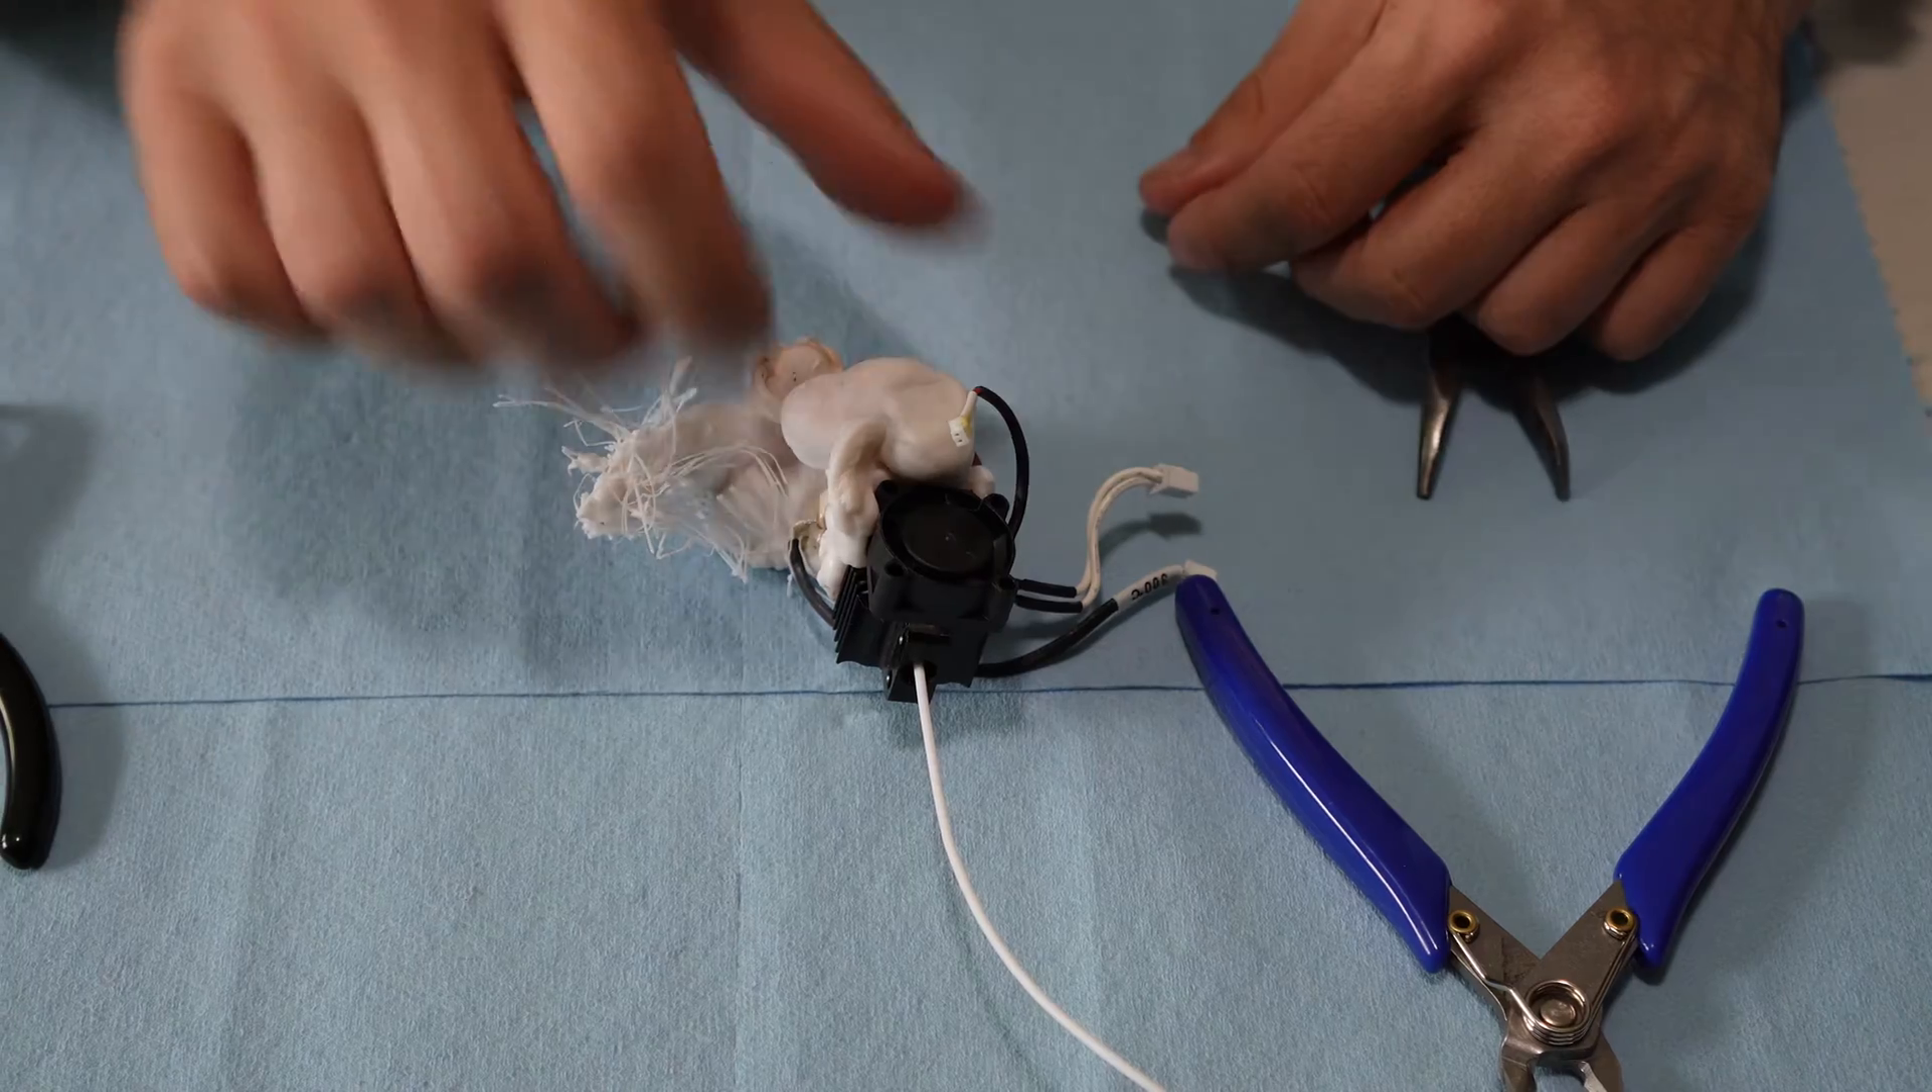We have removed the entire hotend with the blob of death attached.